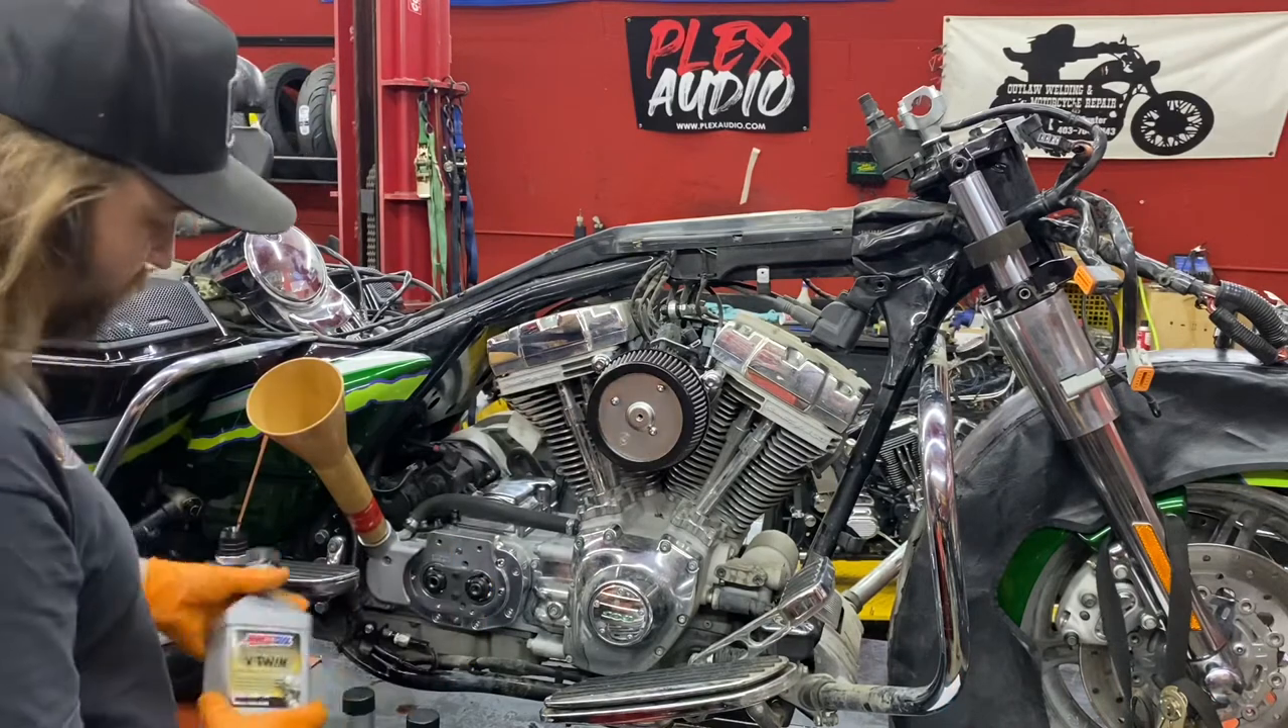We've got our air filter on there.